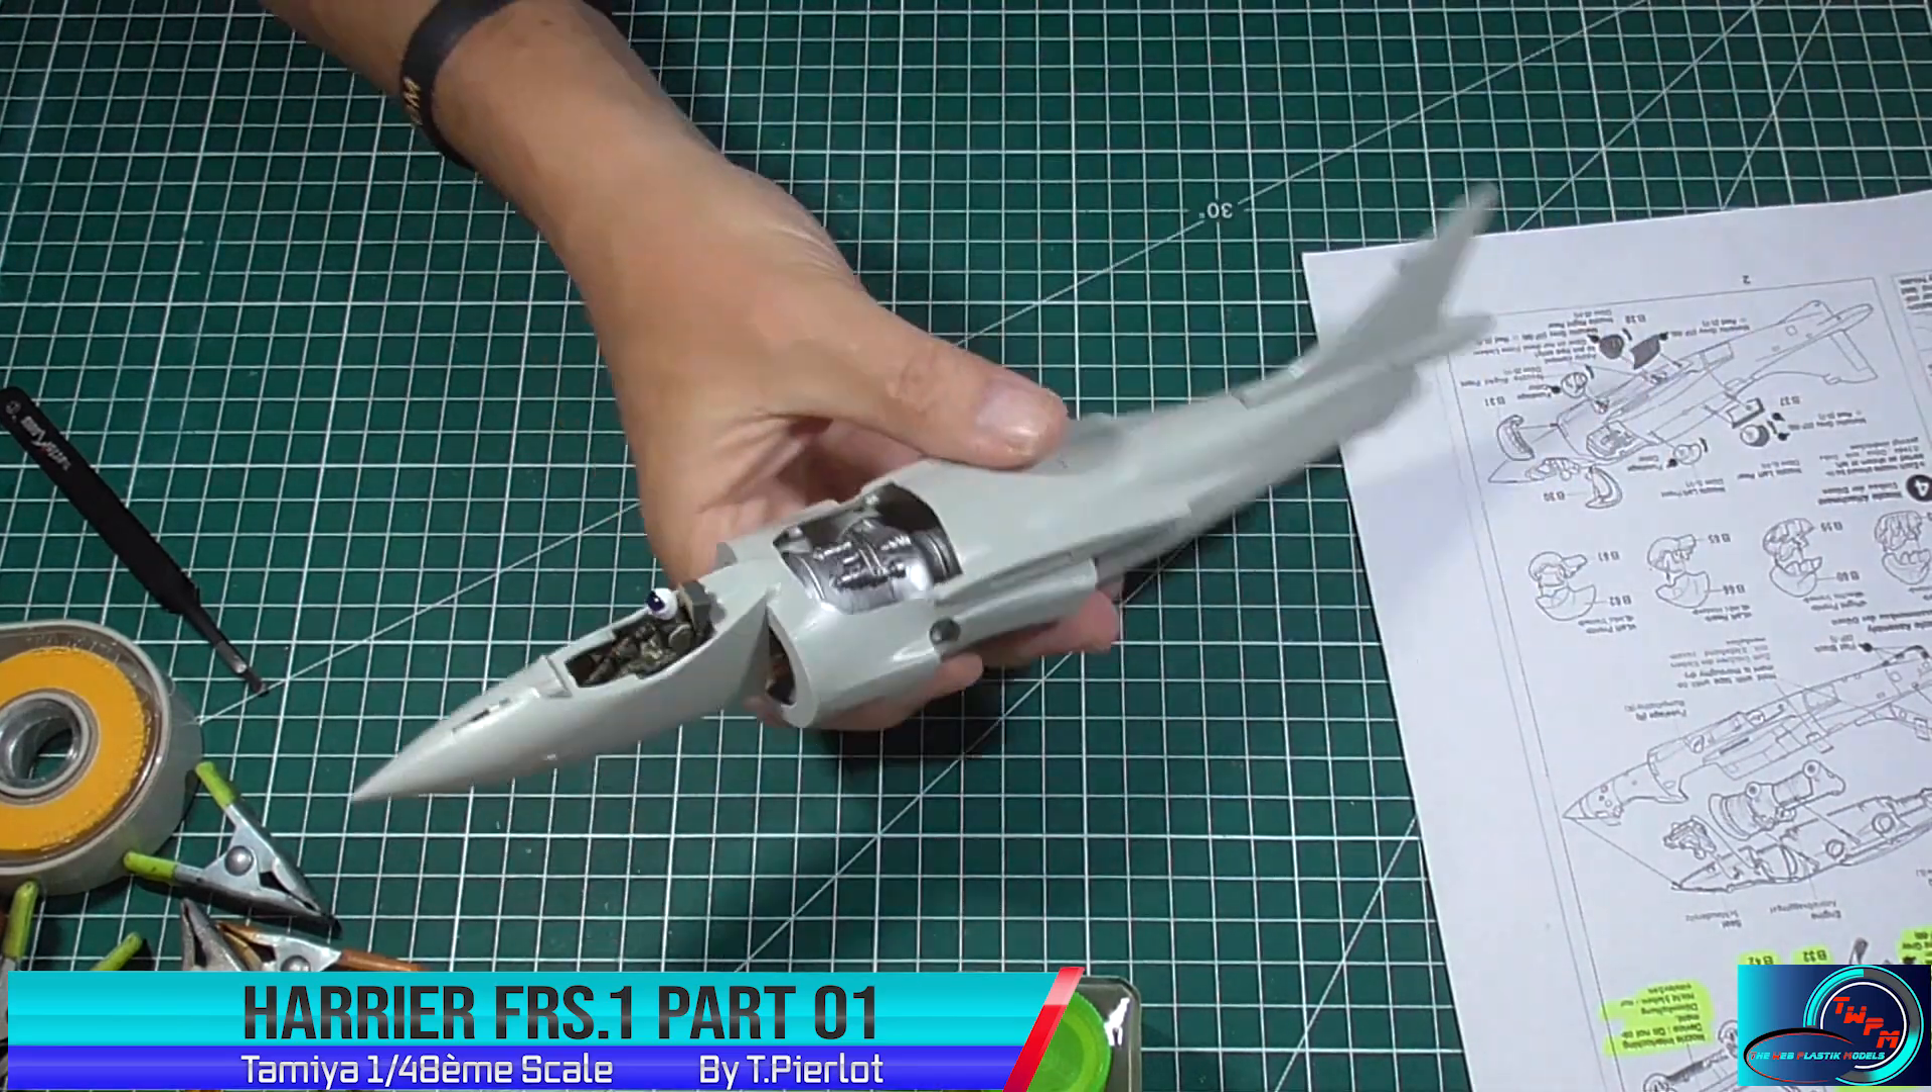Les deux demi fuselages sont collés voilà ce que ça donne.